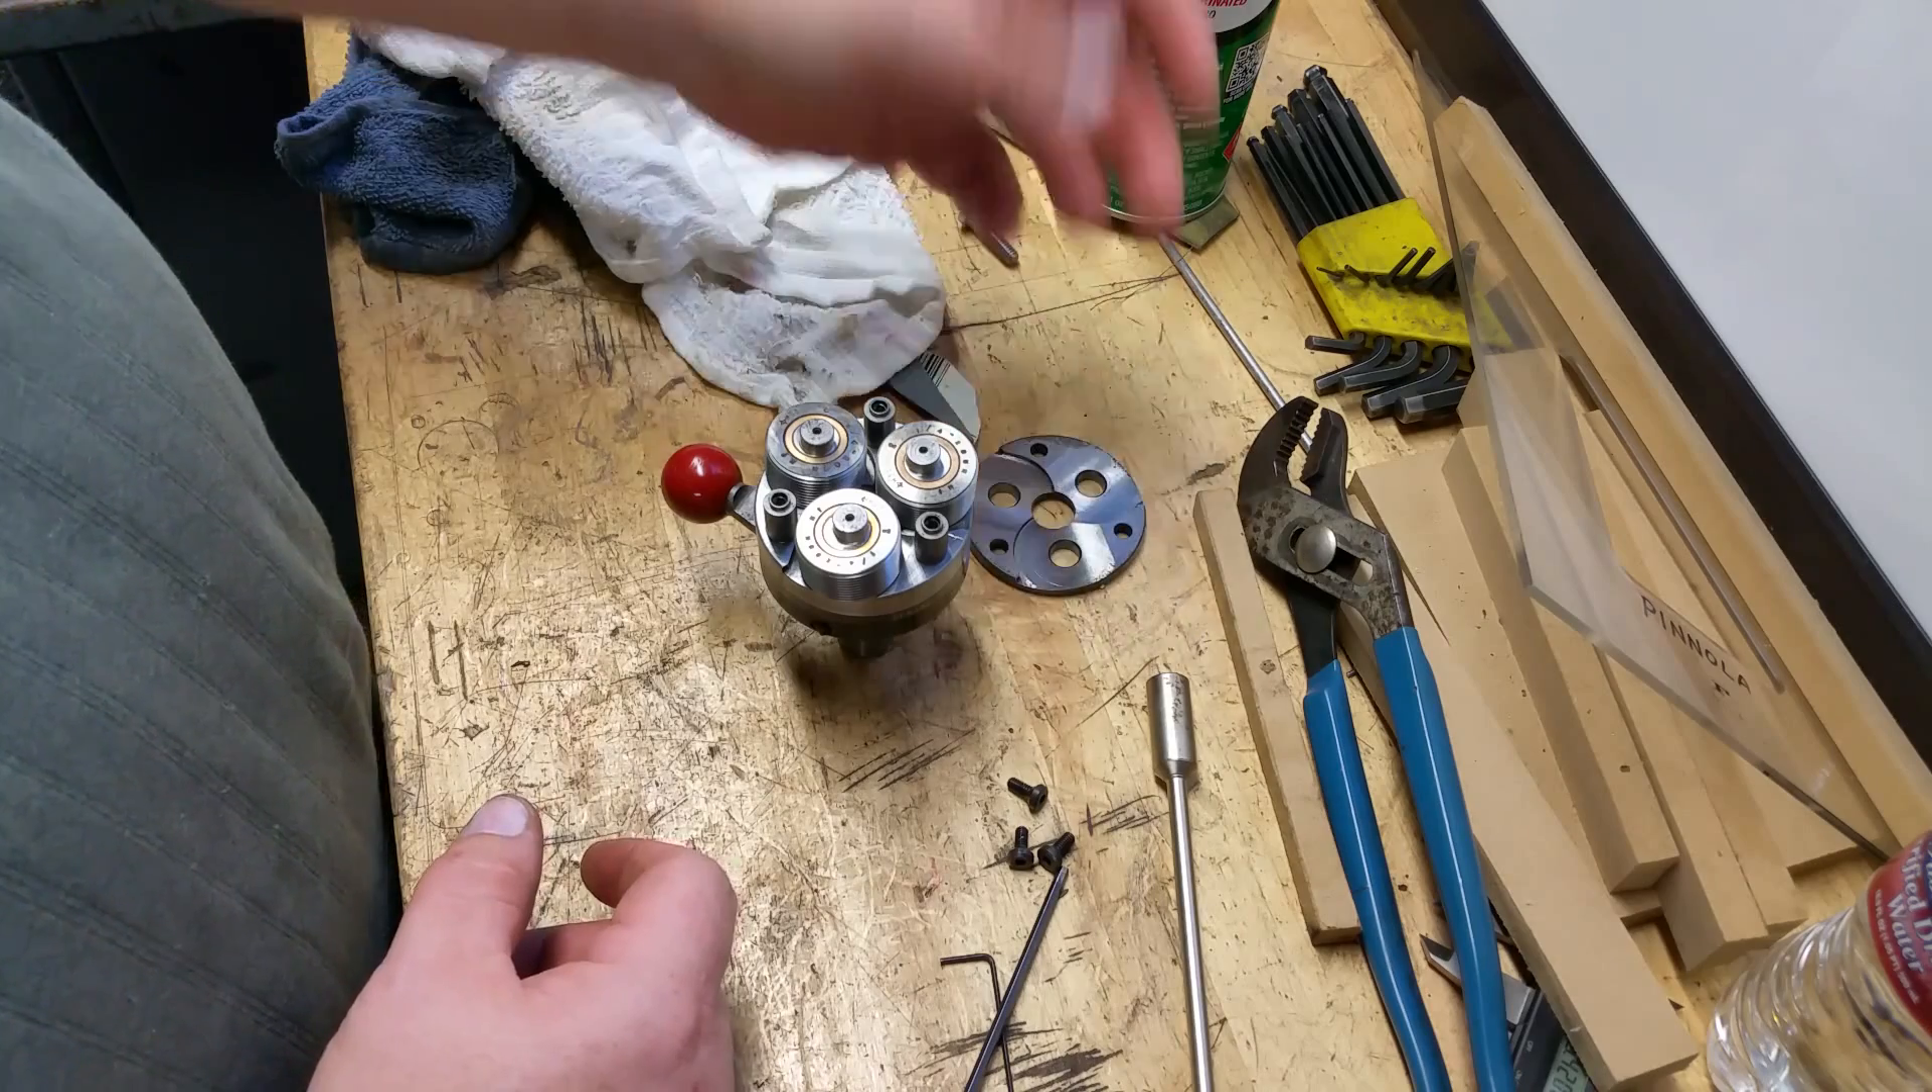I took the front plate off which is nothing more than just a capture plate to hold the rolls in place.